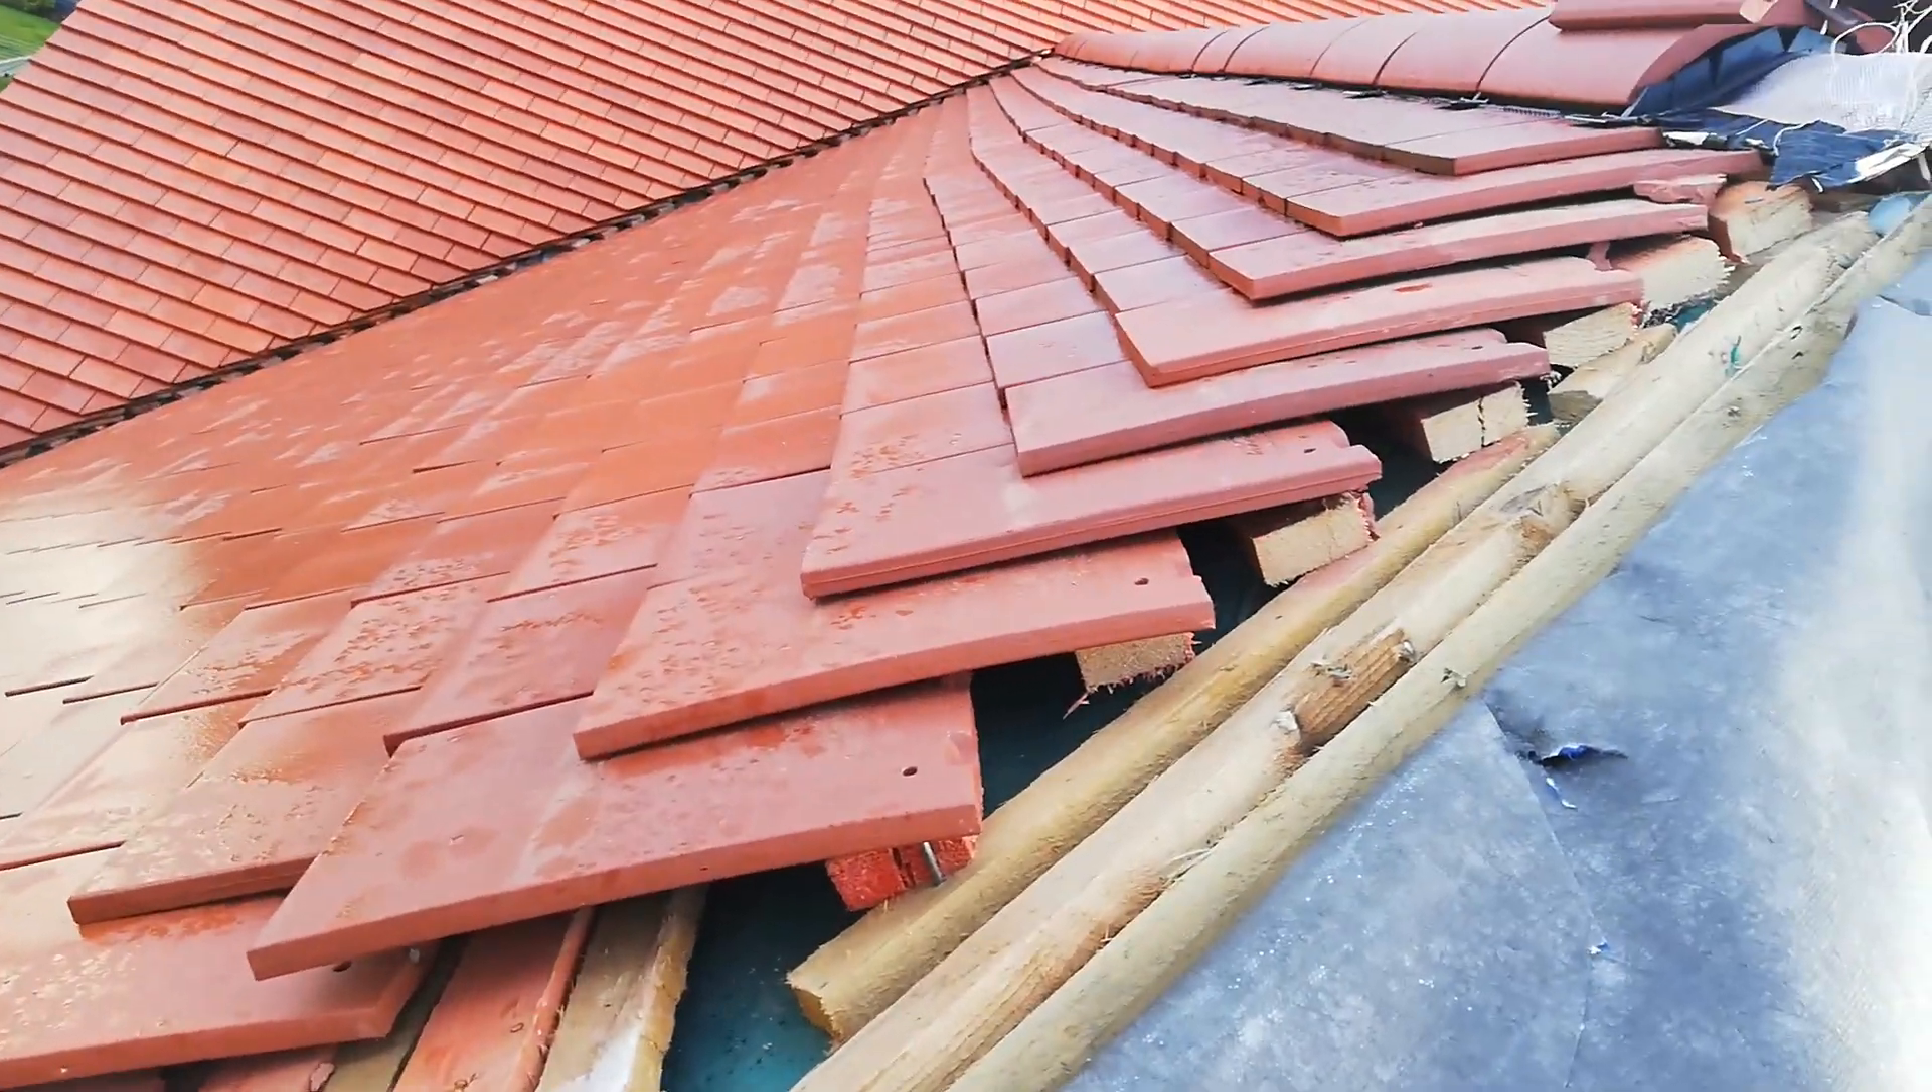We've gone so far up here and as you can see on the courses of the tiles they've actually just raised this end up and it's got an angle so nothing's meeting.